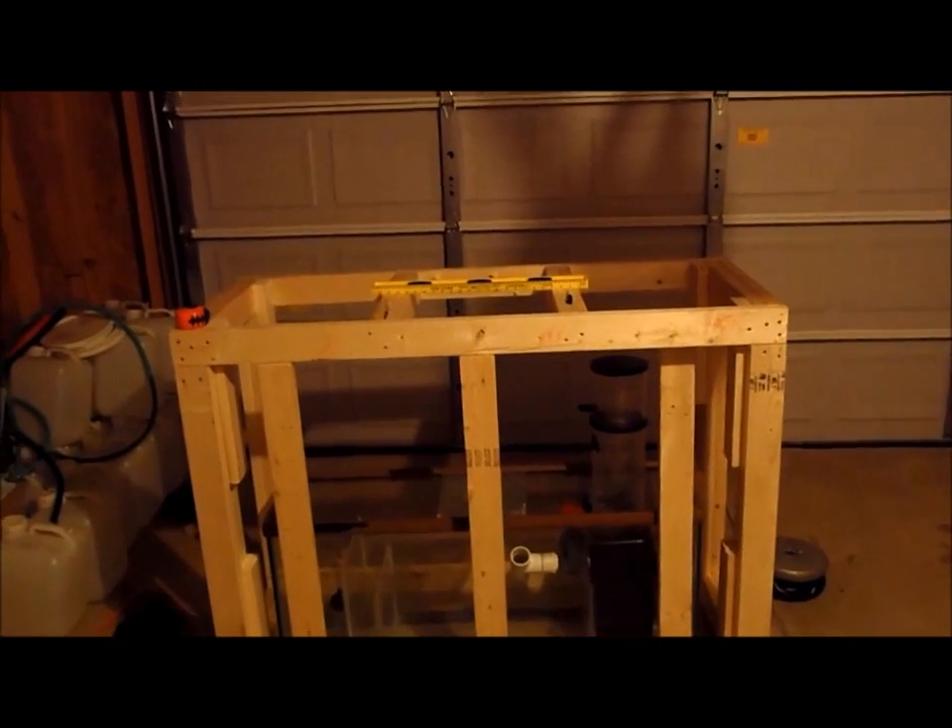And, I went ahead and put the top of the frame on top of the legs.